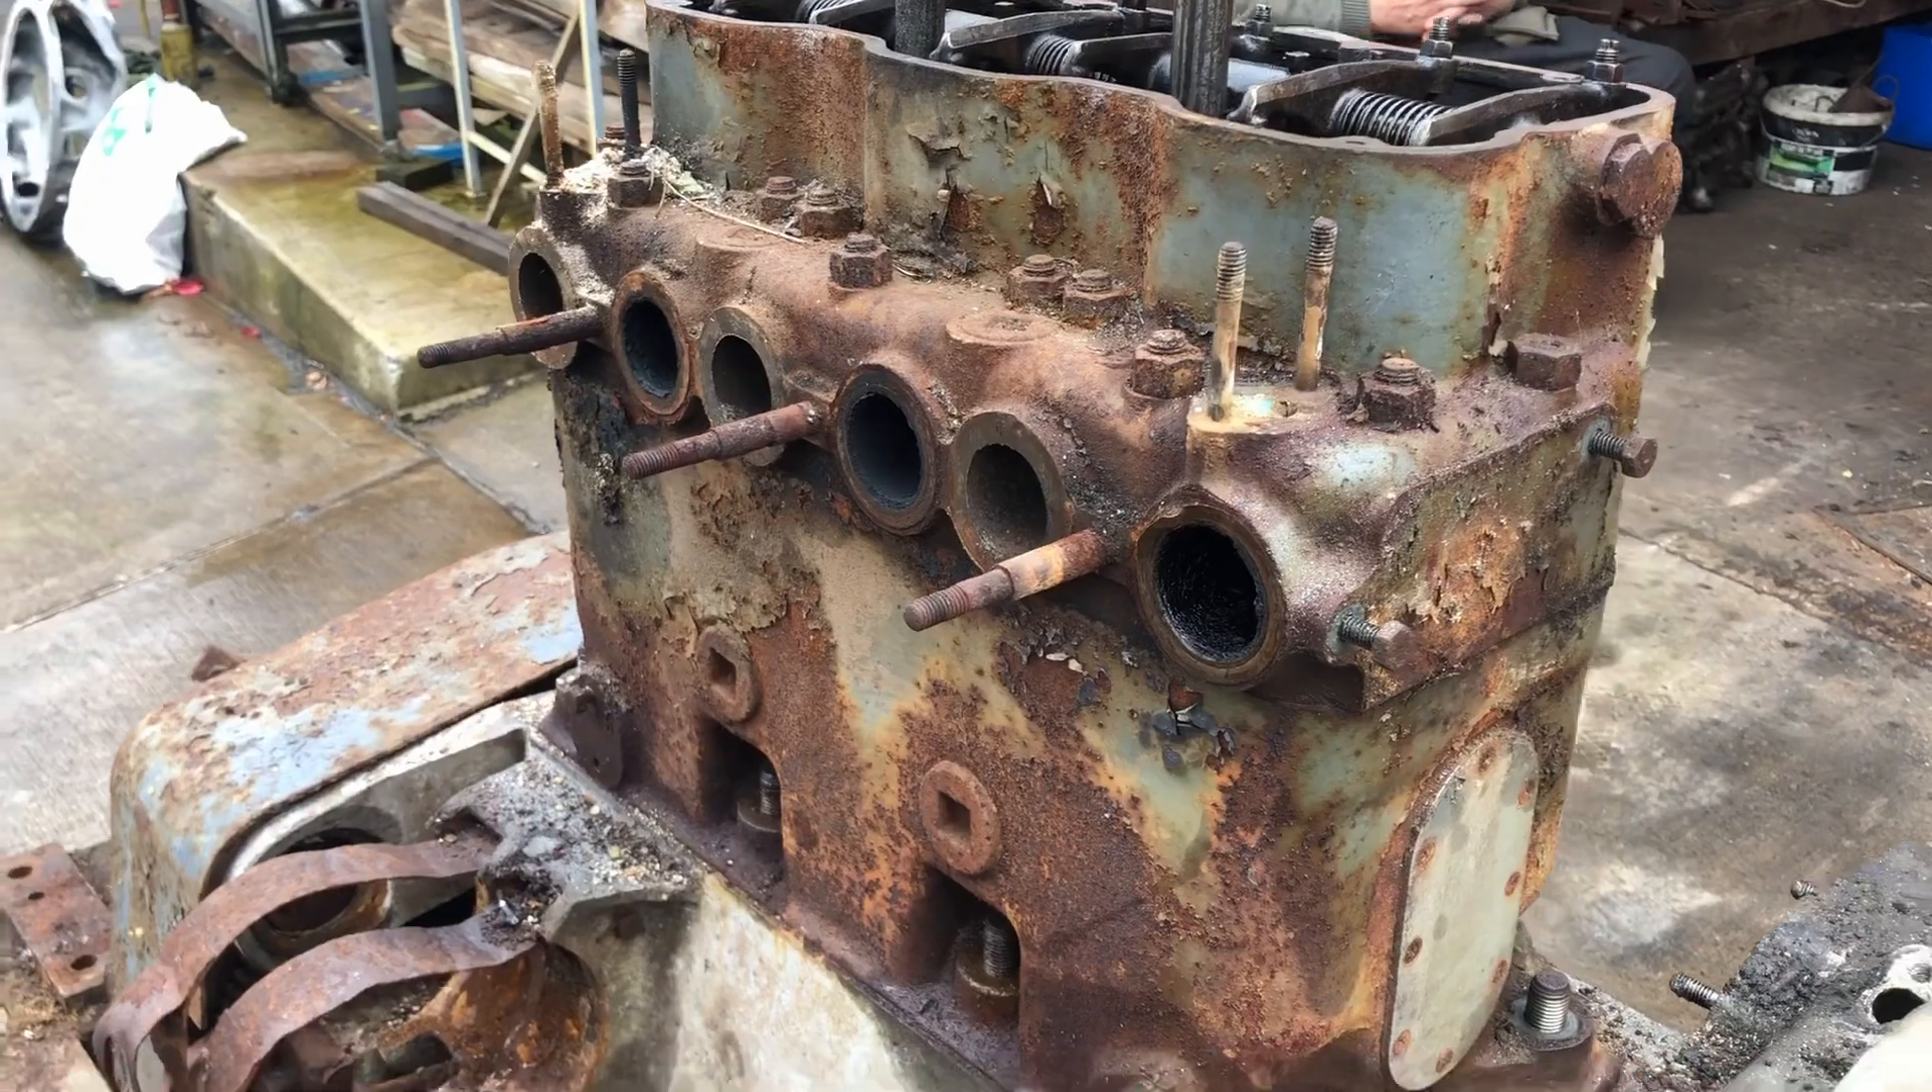We've taken off the exhaust manifold and the inlet manifold.